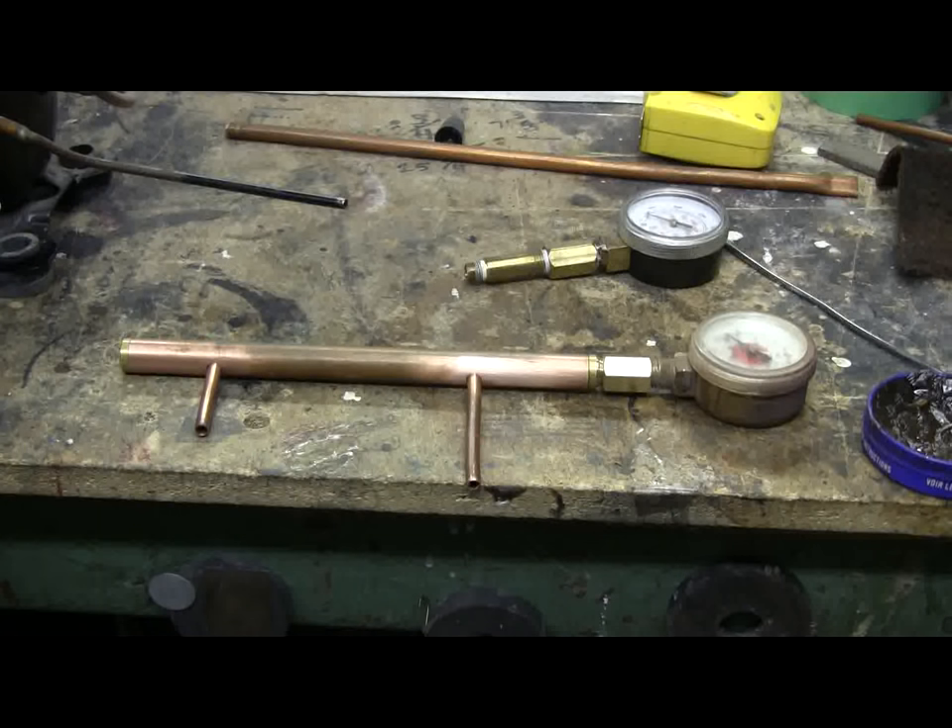From the parts I showed a moment ago I've now fitted the manifold together it's not soldered yet just a trial fit.